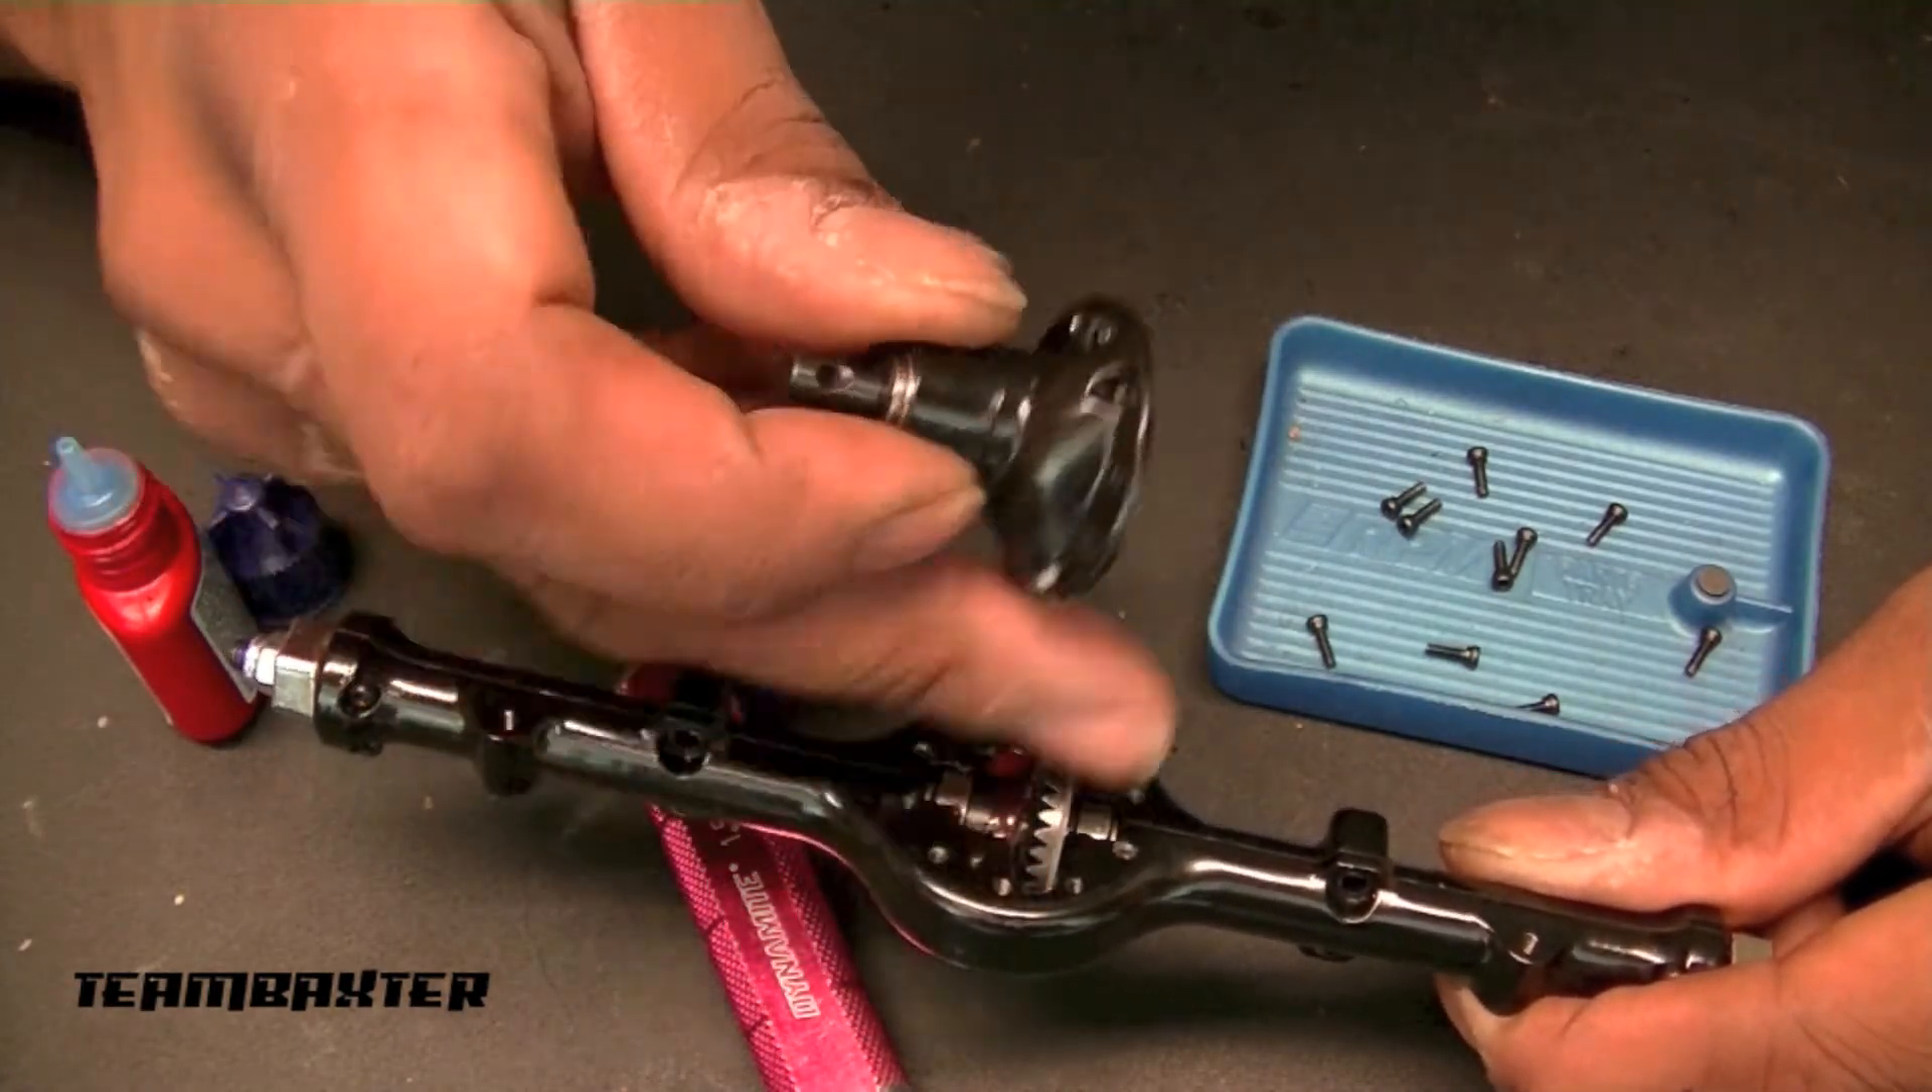So I took the end cap off of the rear axle.